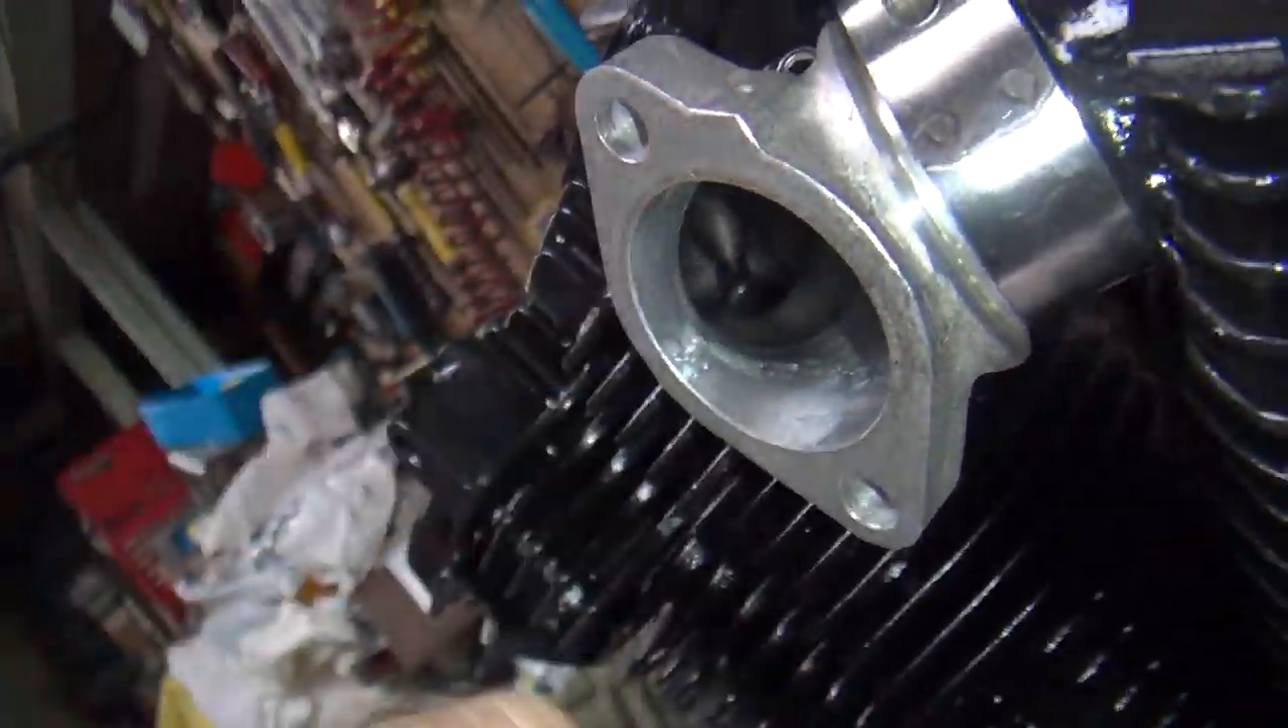That's got good torque. Okay, so the manifold is on there.